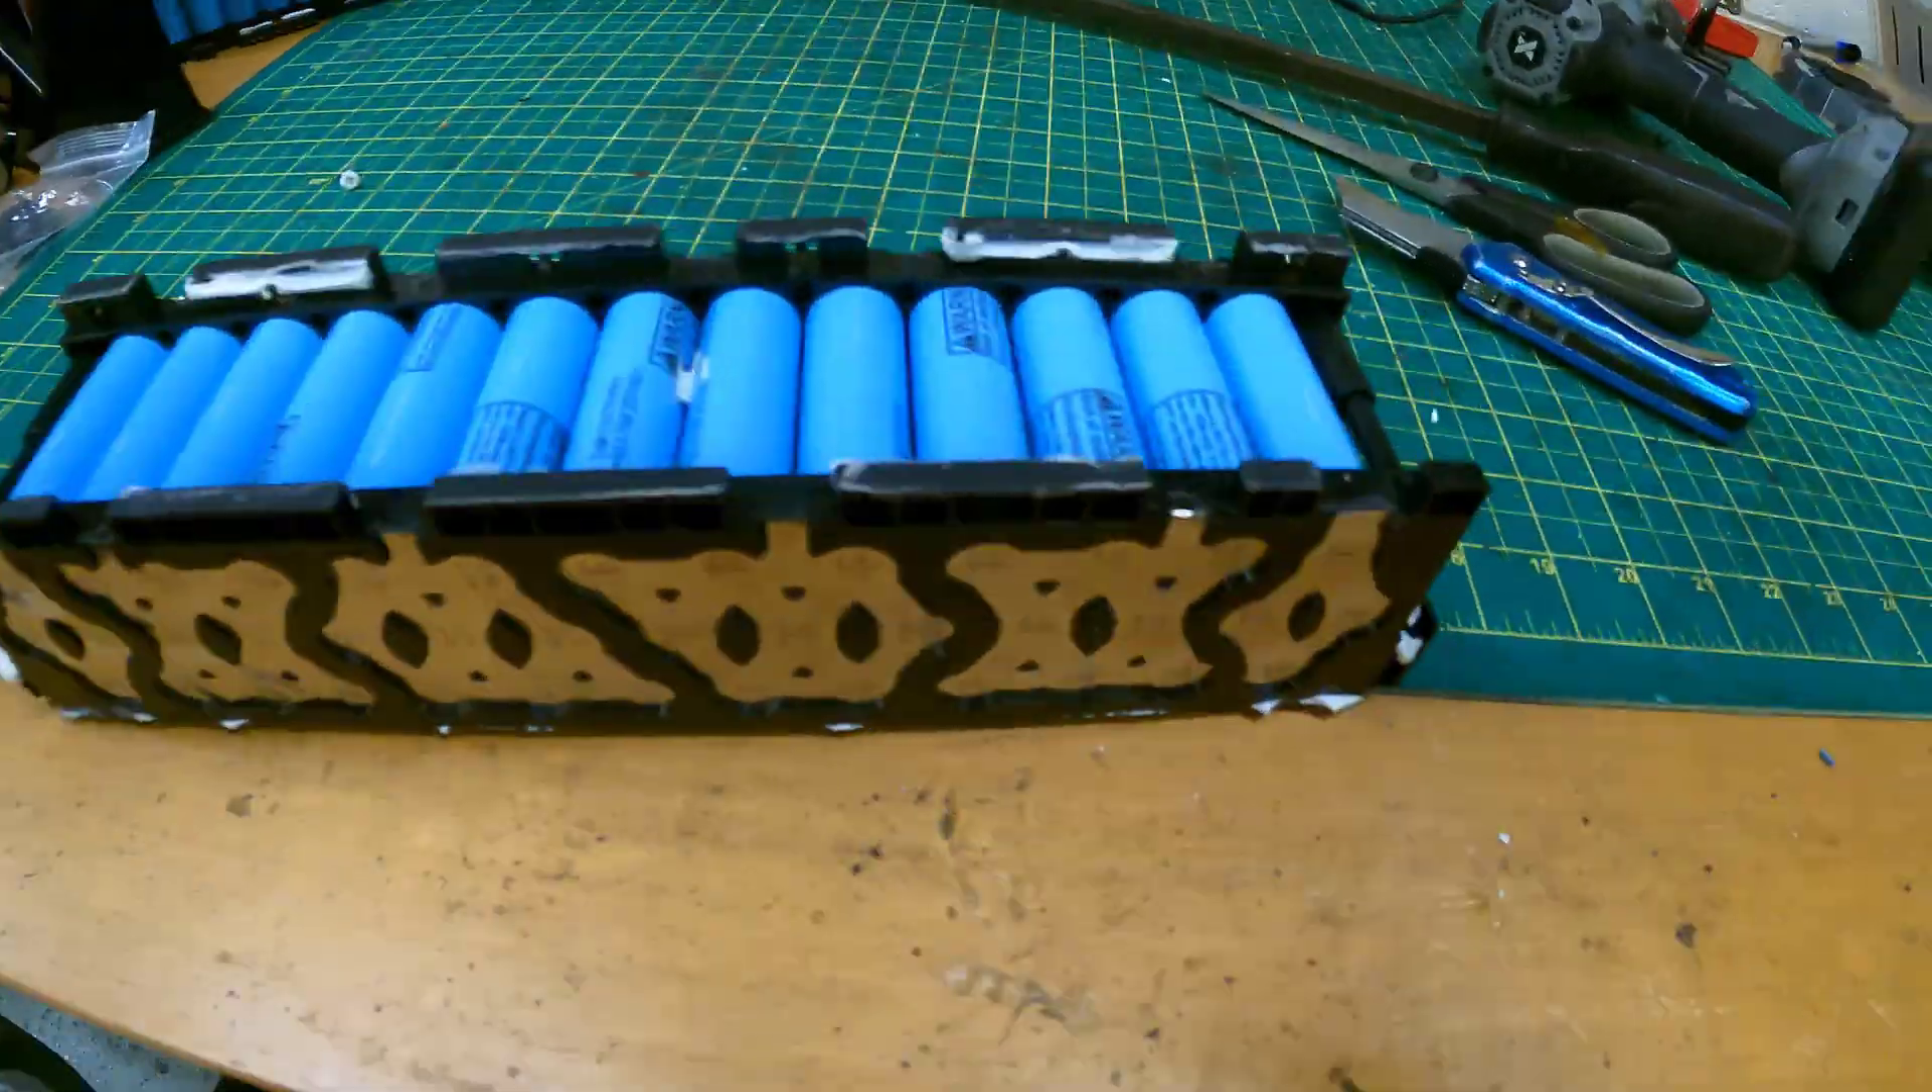So now our battery pack is free, however there are these plastic tabs that we still want to remove in order for the batteries to be able to stack on top of each other more compactly and more flush.